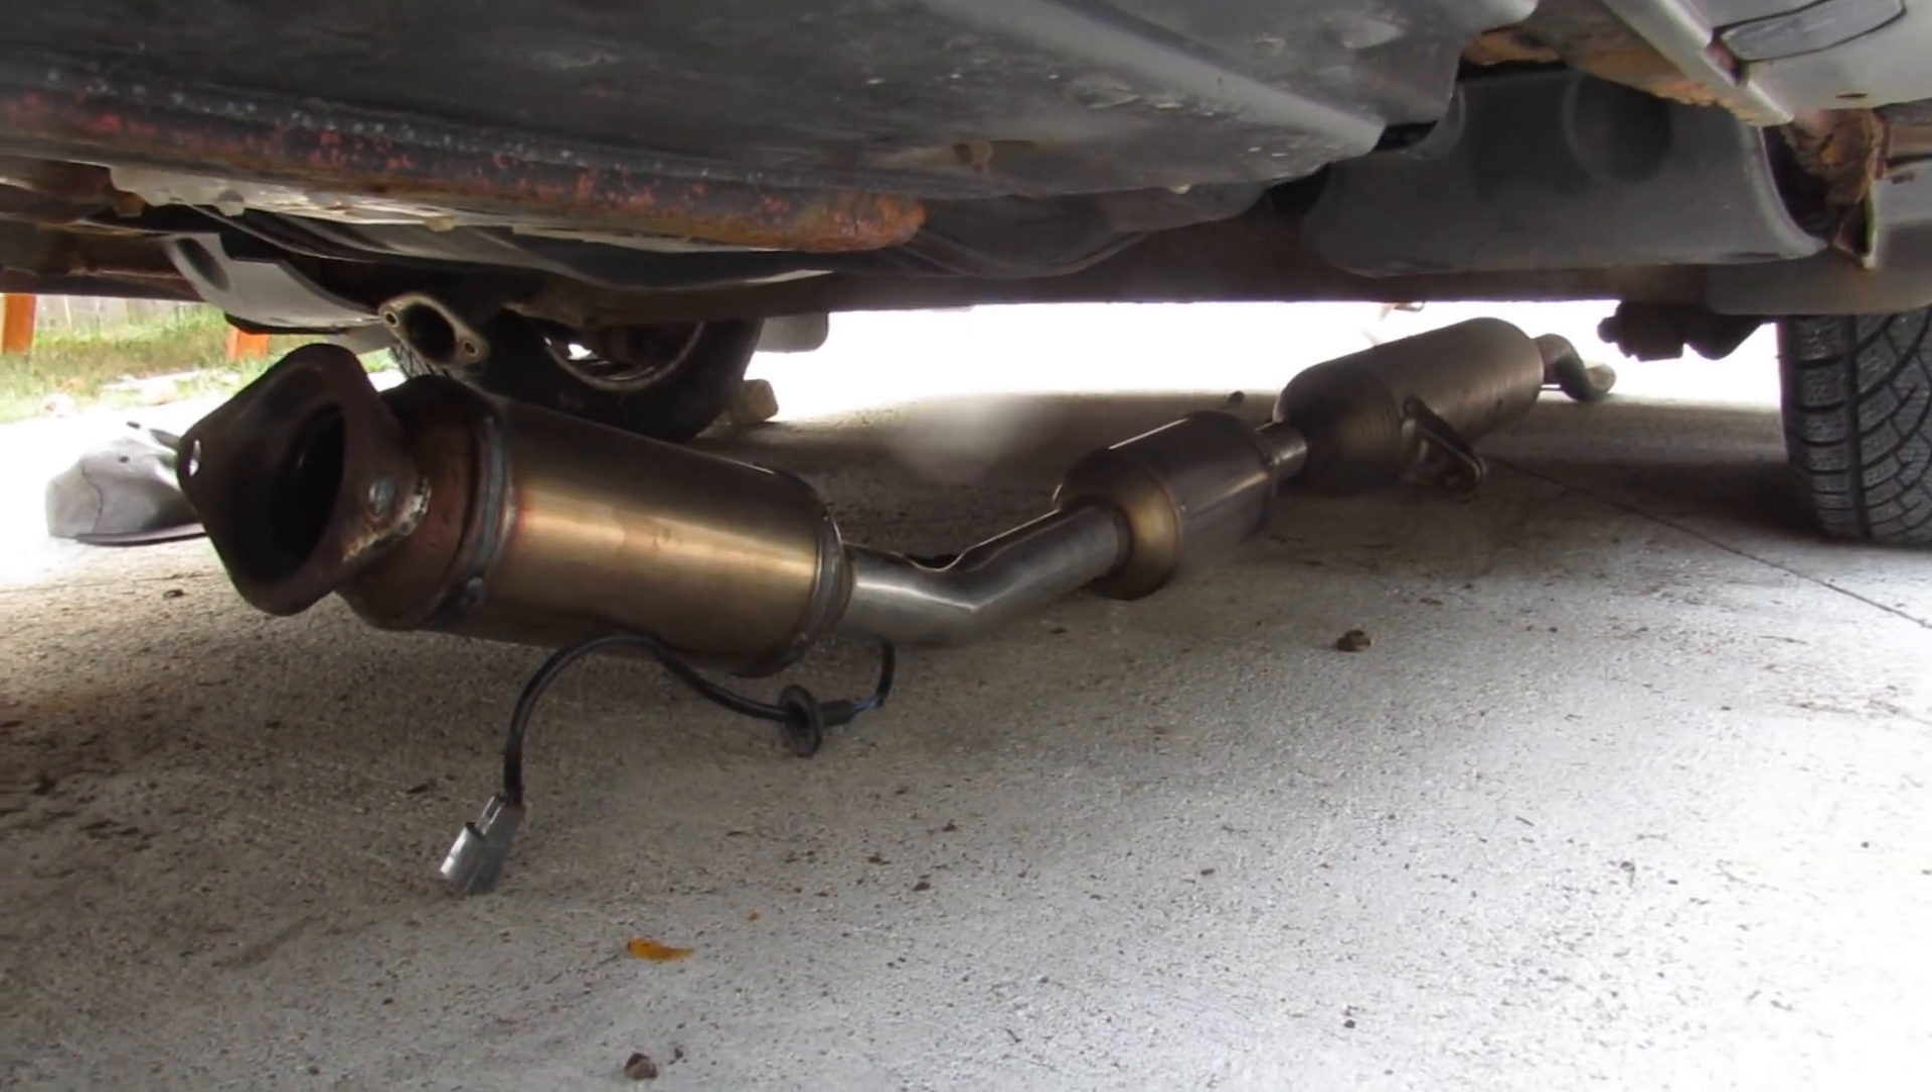Alright I got the converter out with the mid pipe.